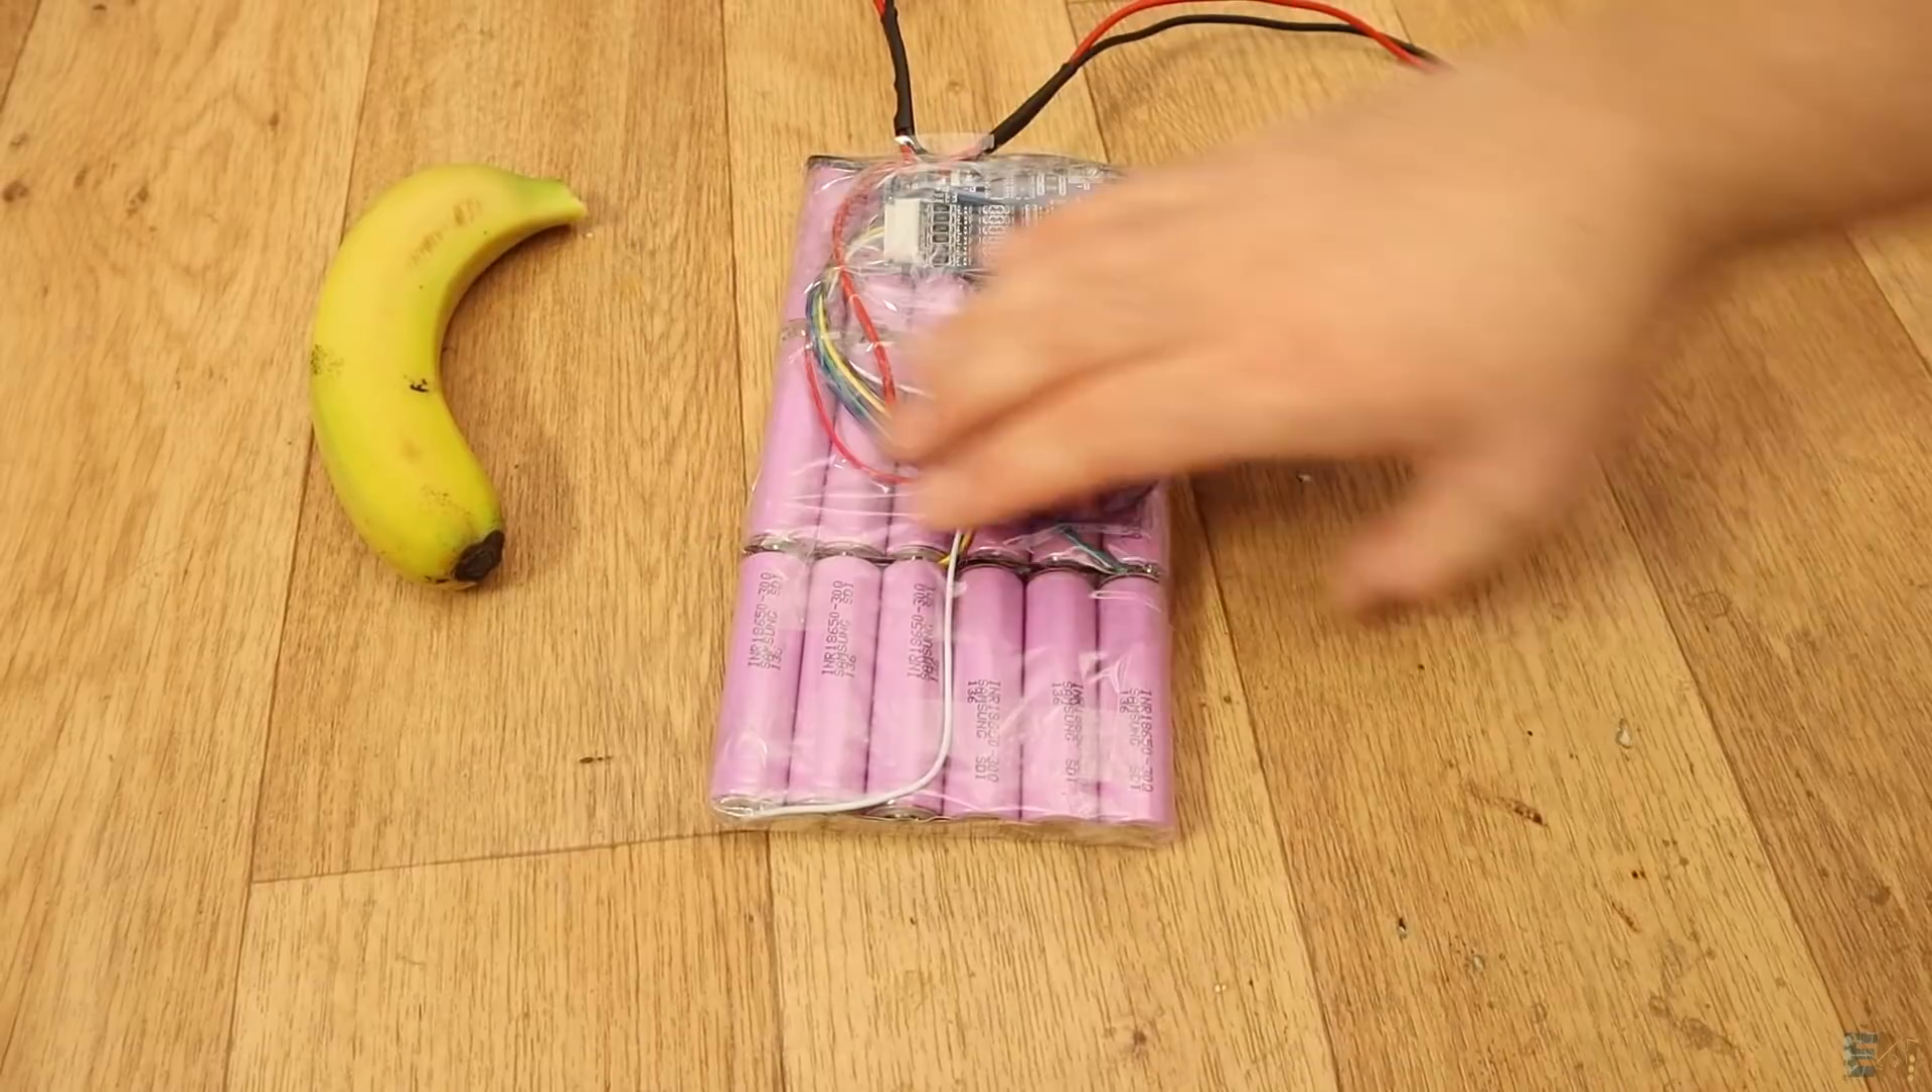Now the battery pack is complete but it has no case.